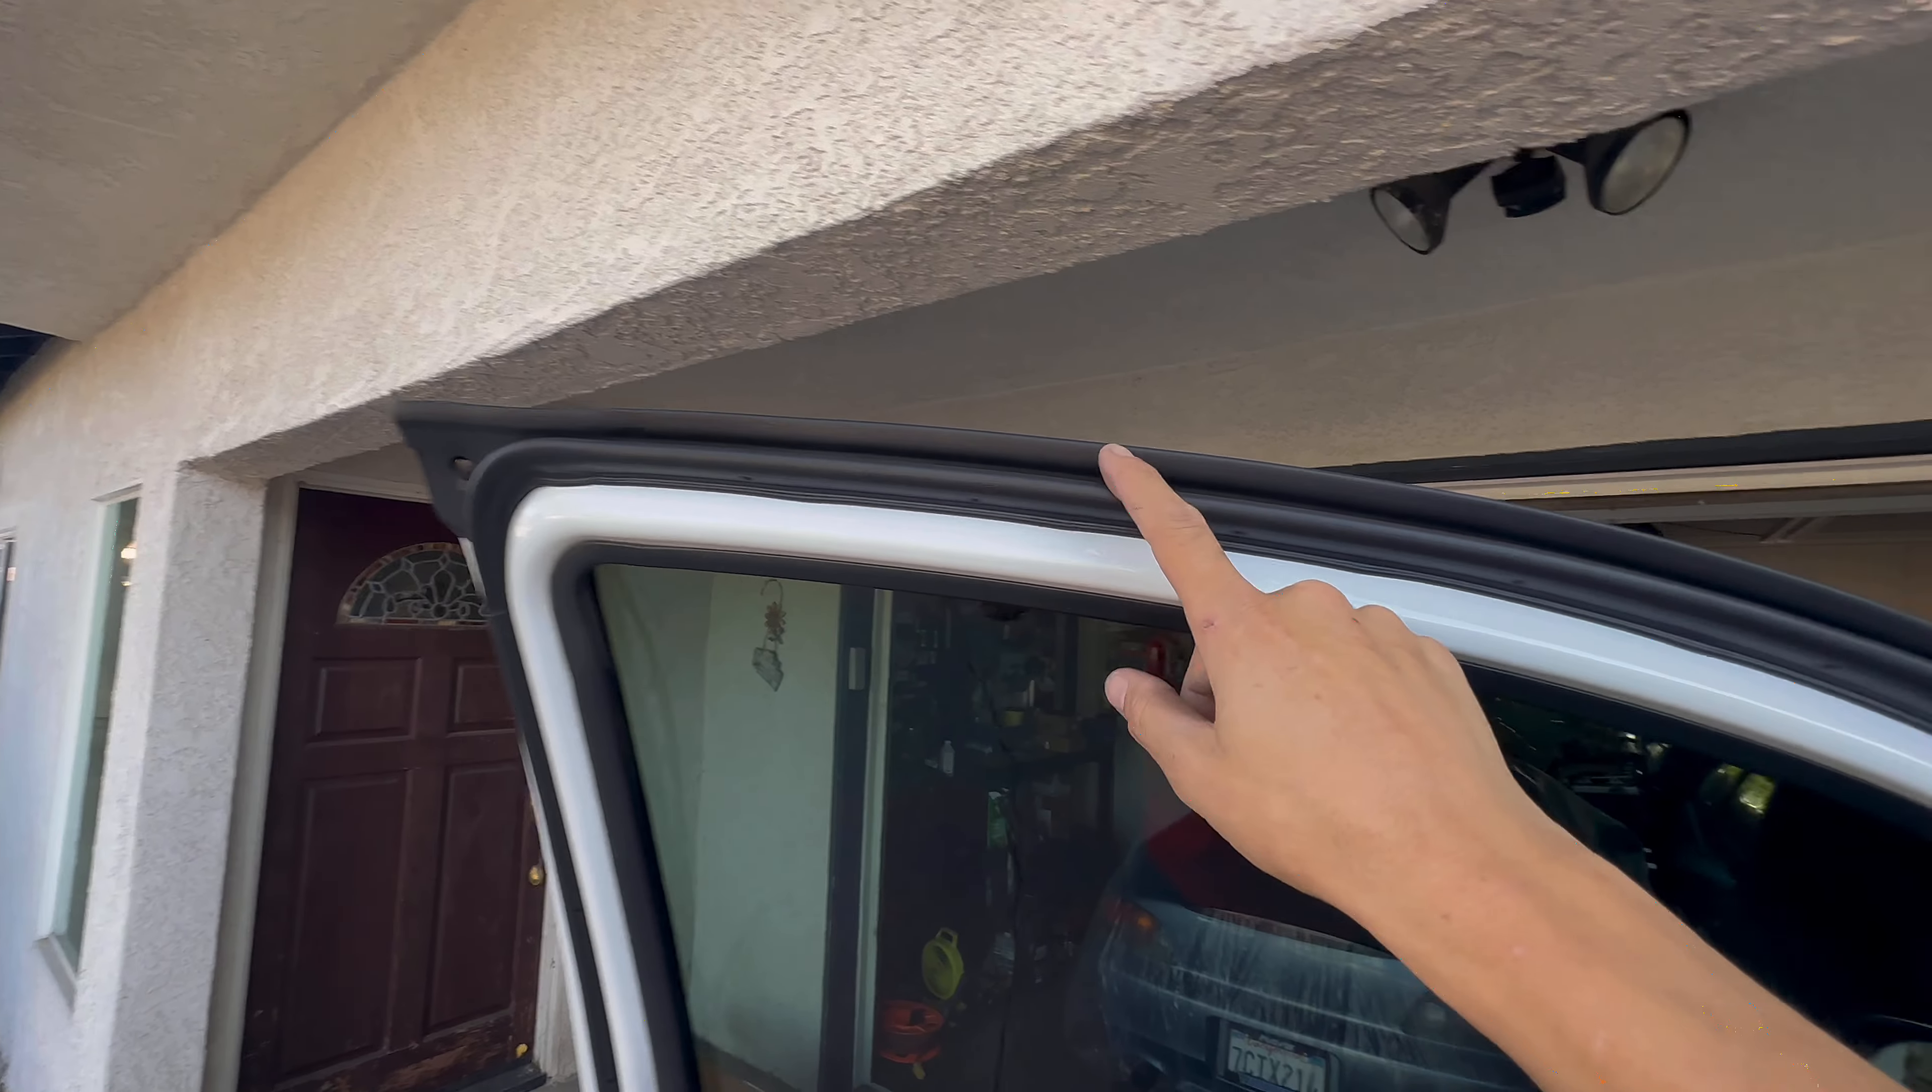Just like that, we've got the new seal all installed. The top part is the only one that has the double sided tape.